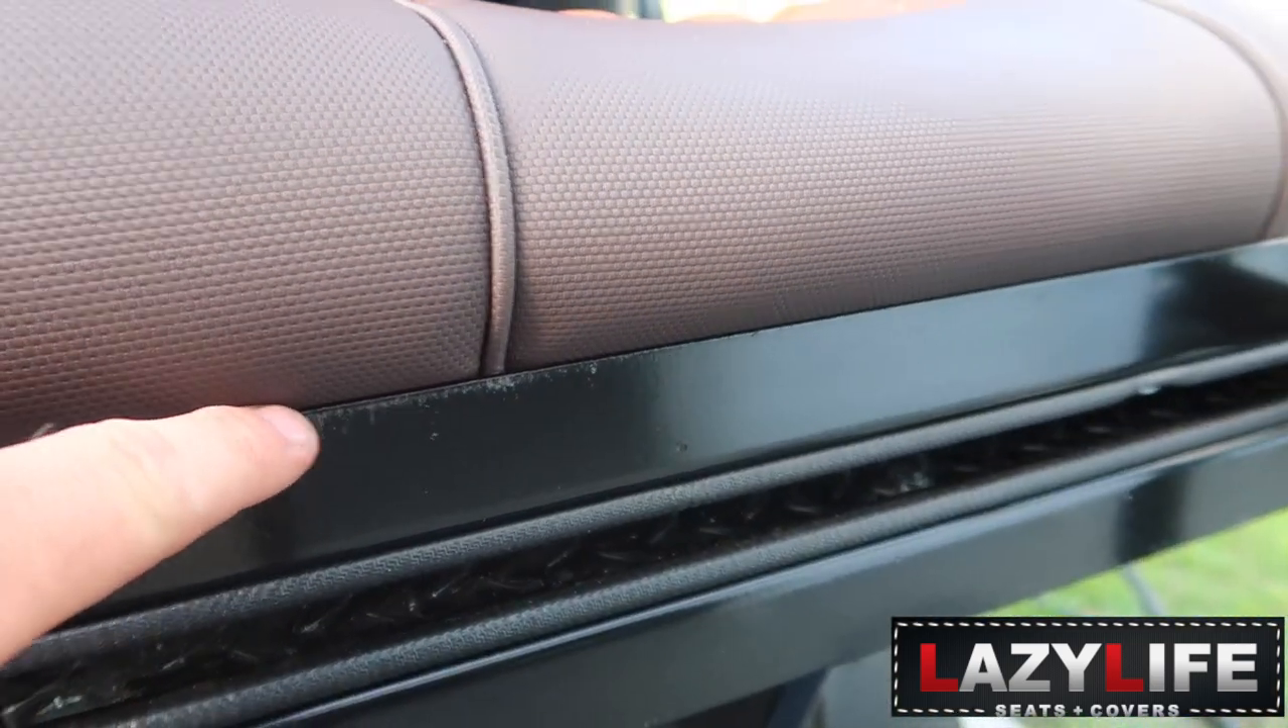As you can tell, the seat is pretty much mated with this black piece of metal here.